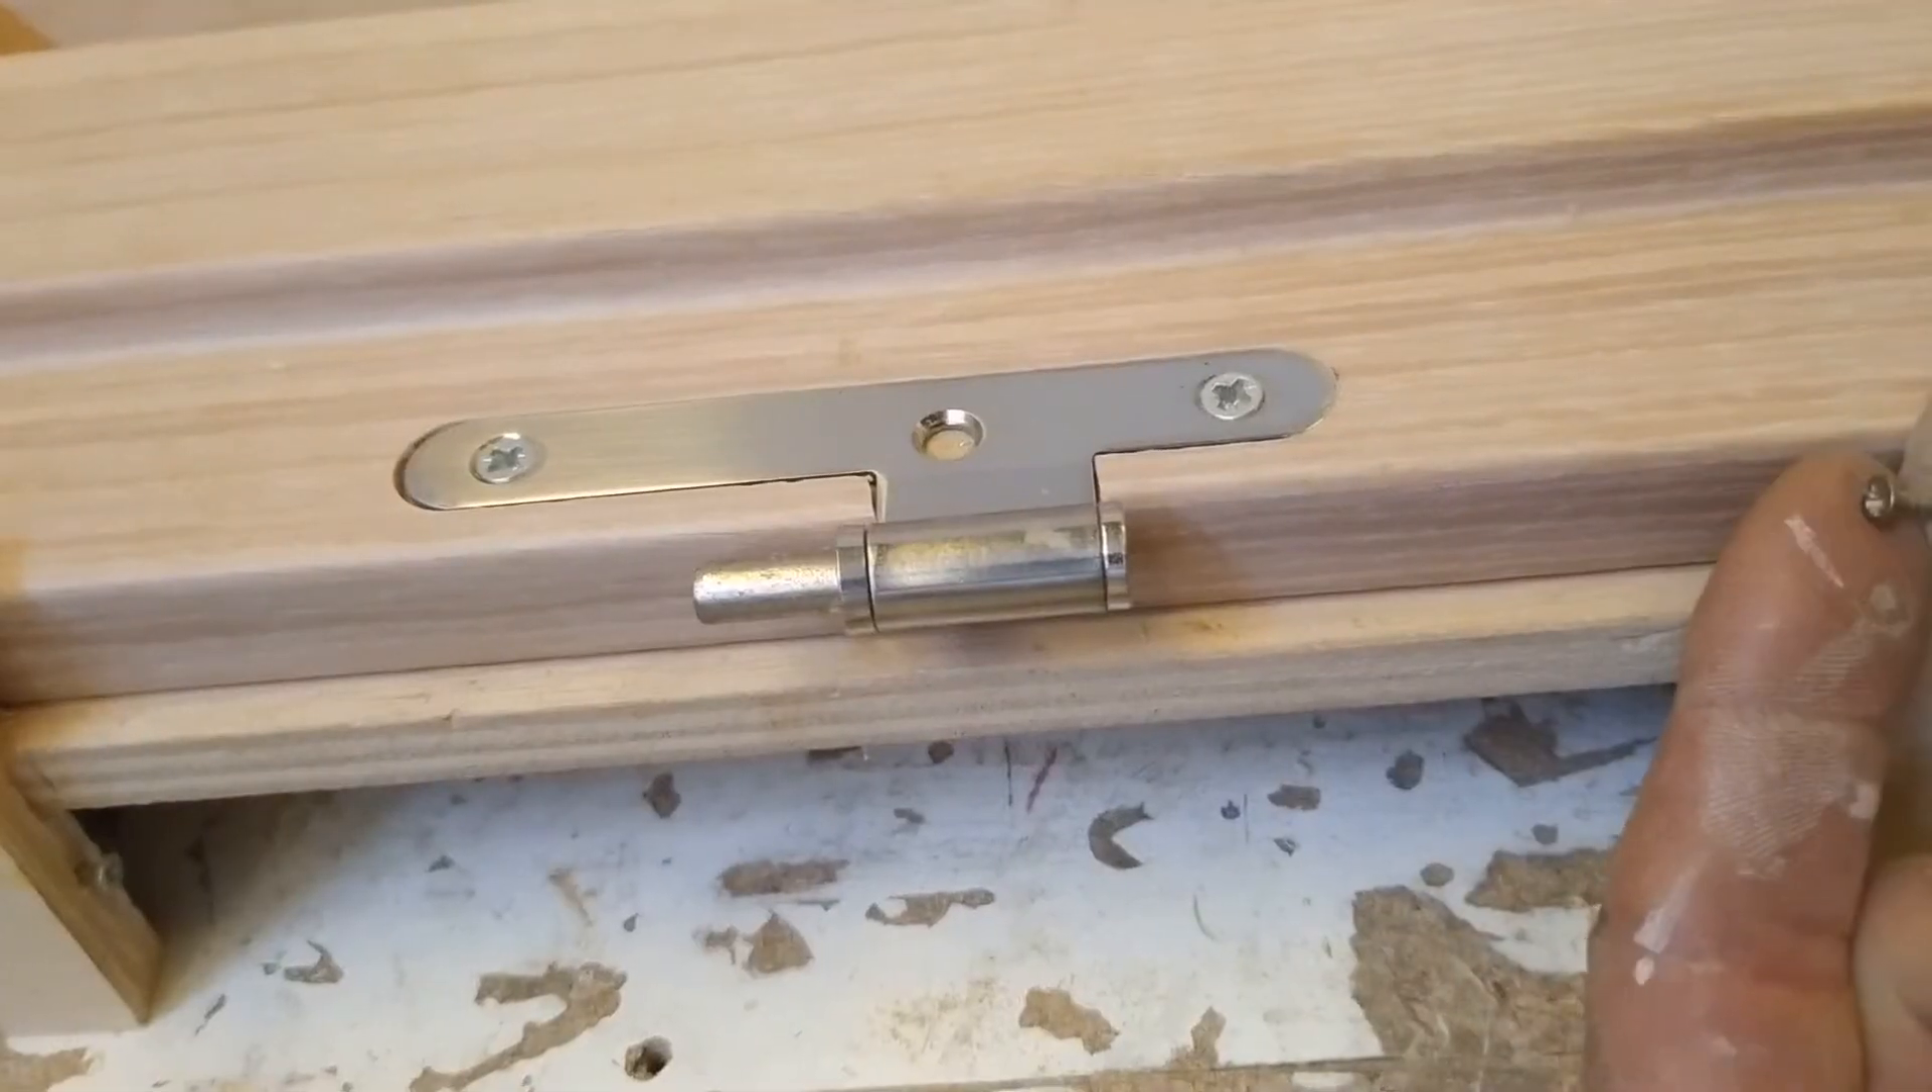Ya te ha quedado la caja hecha. Y ahí vemos cómo queda el pernio en su alojamiento.